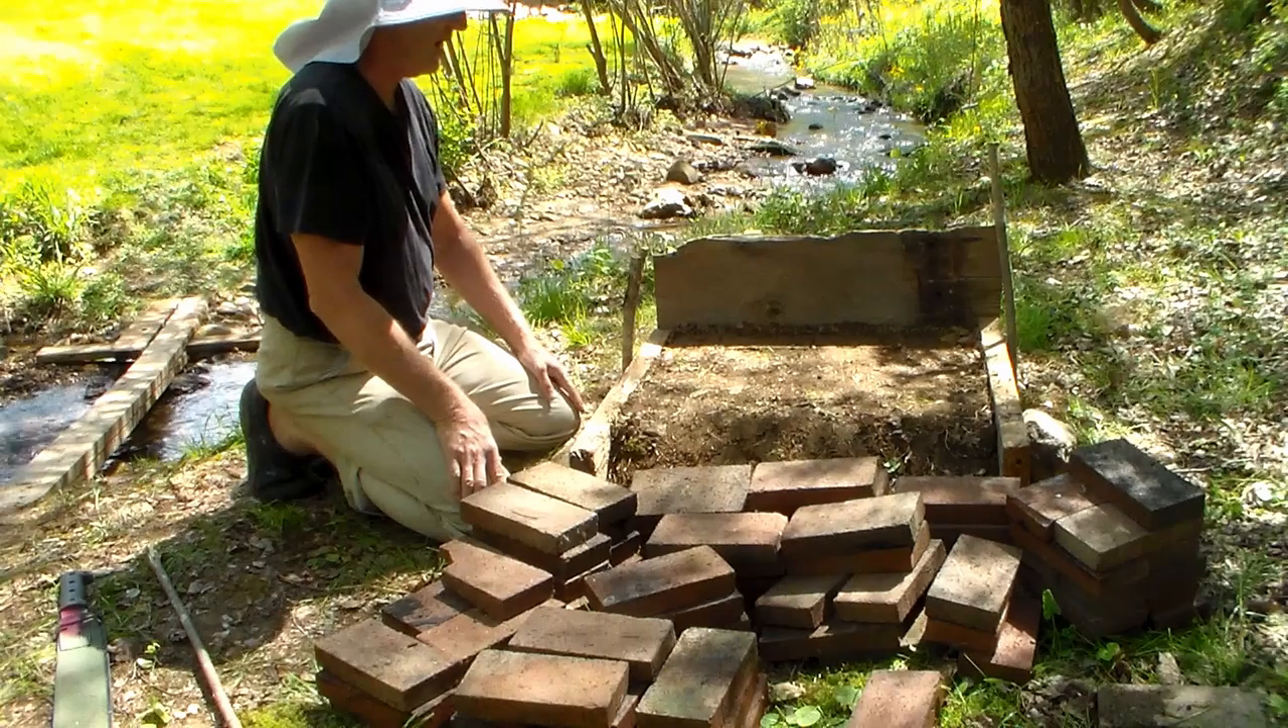Now I built a little three-quarters box, wooden box, to hold this soil to raise the stove up a little bit.